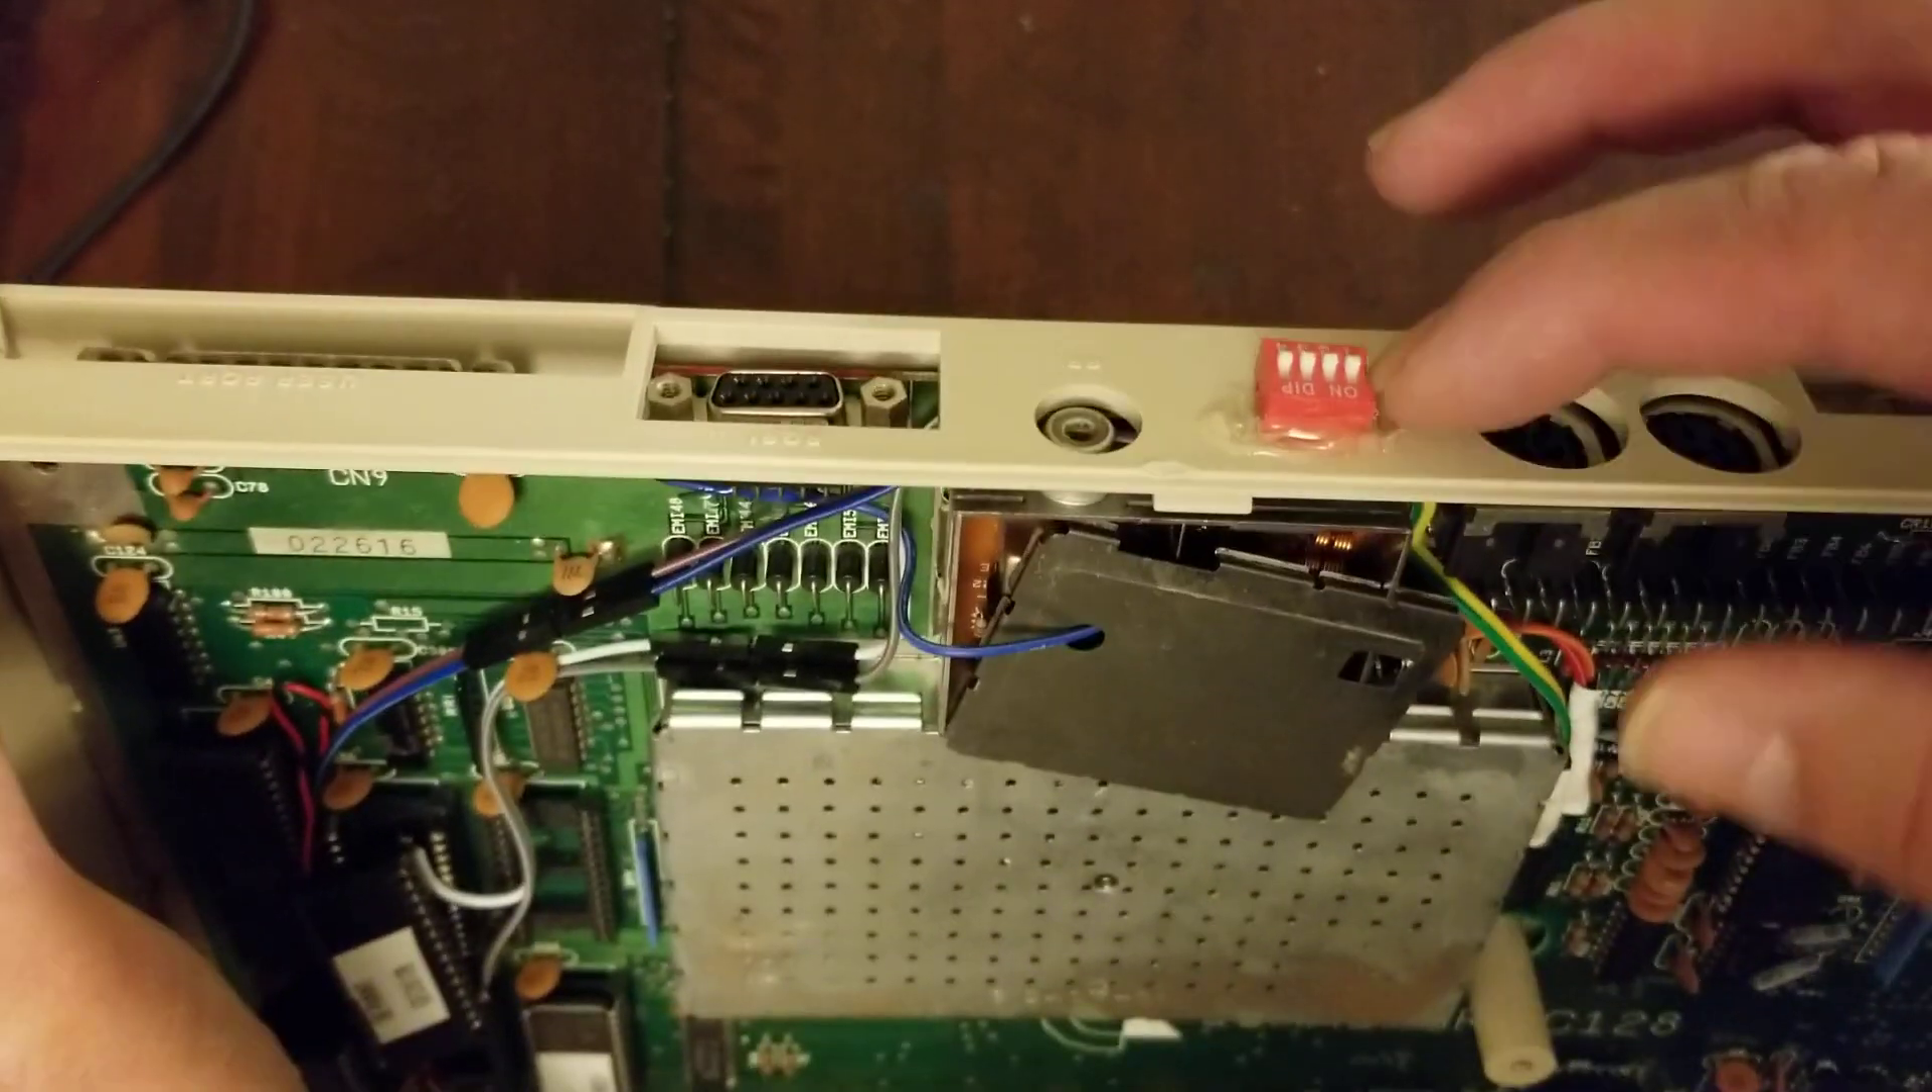So a bank of four dip switches fits perfectly in the RF switch hole in the case, but never going to use that thing again anyway.